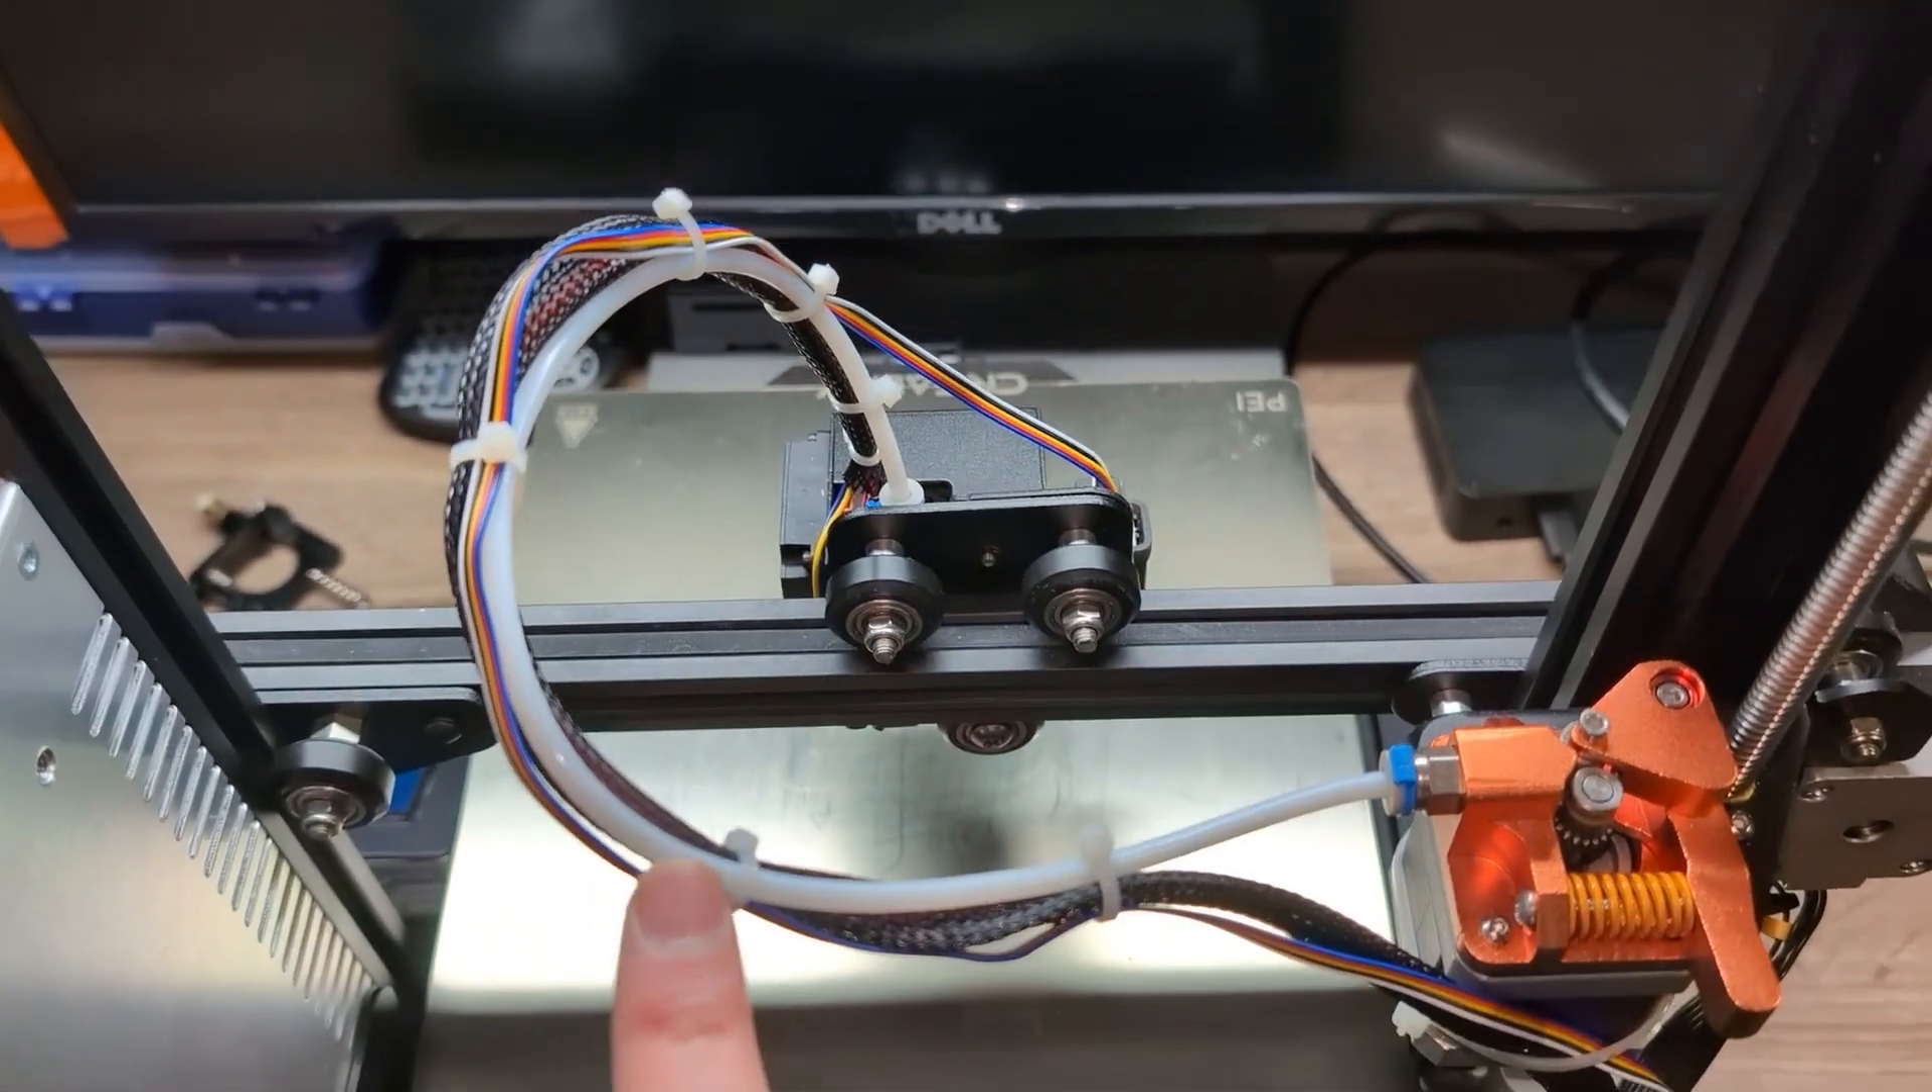So I did route the original cable with the CR touch cable. This is the CR touch cable along with the Bowden tube.